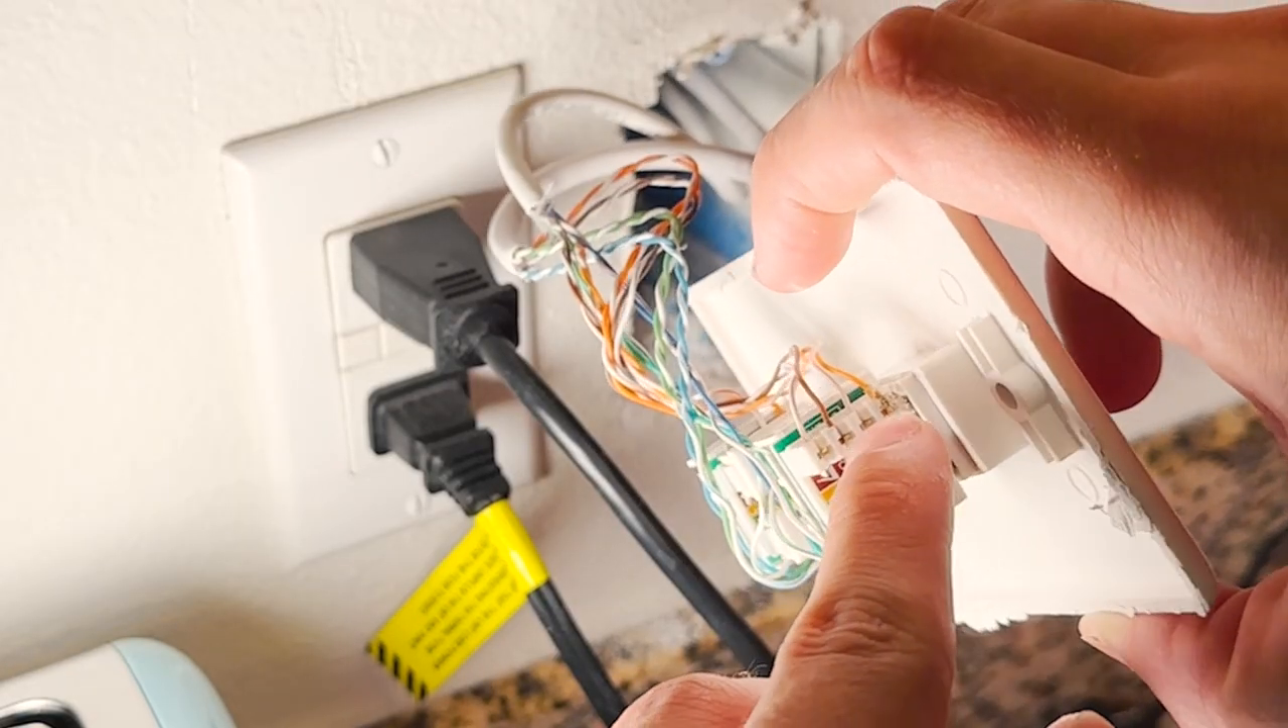So I went ahead and removed the ethernet wall plate and checked the keystone jack.